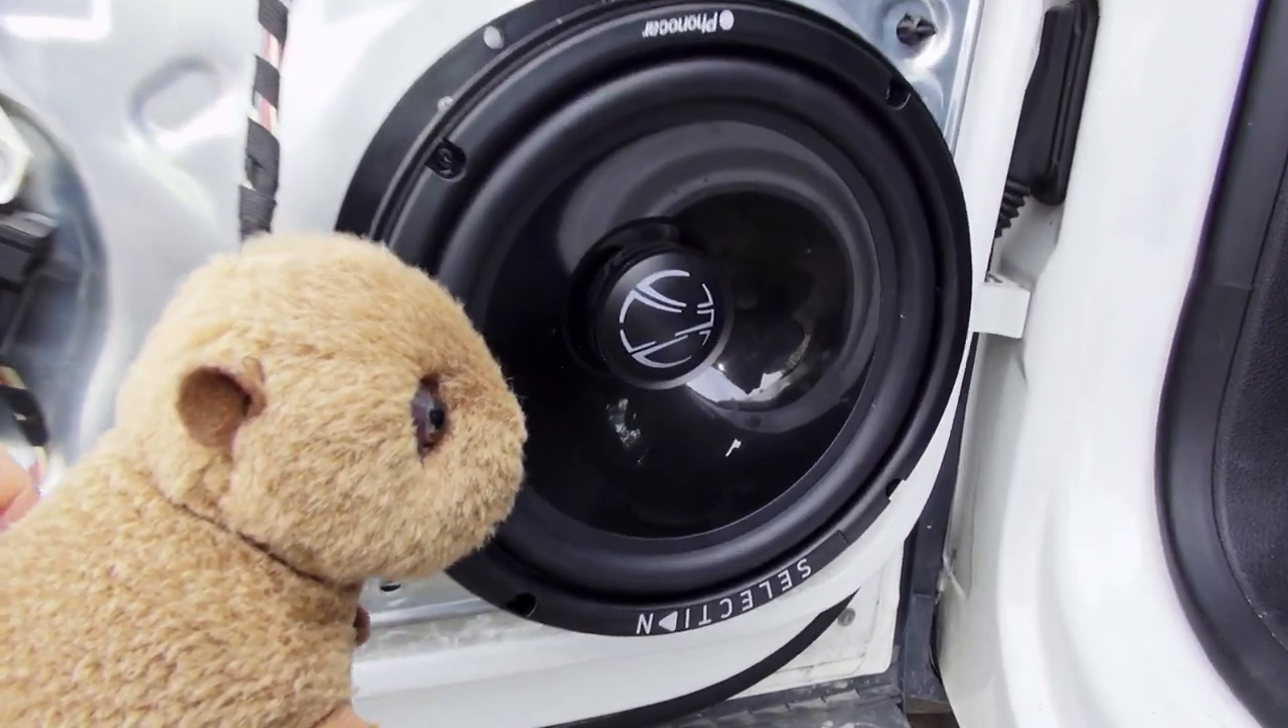Ed ecco la nostra cassa pronta montata e finita.